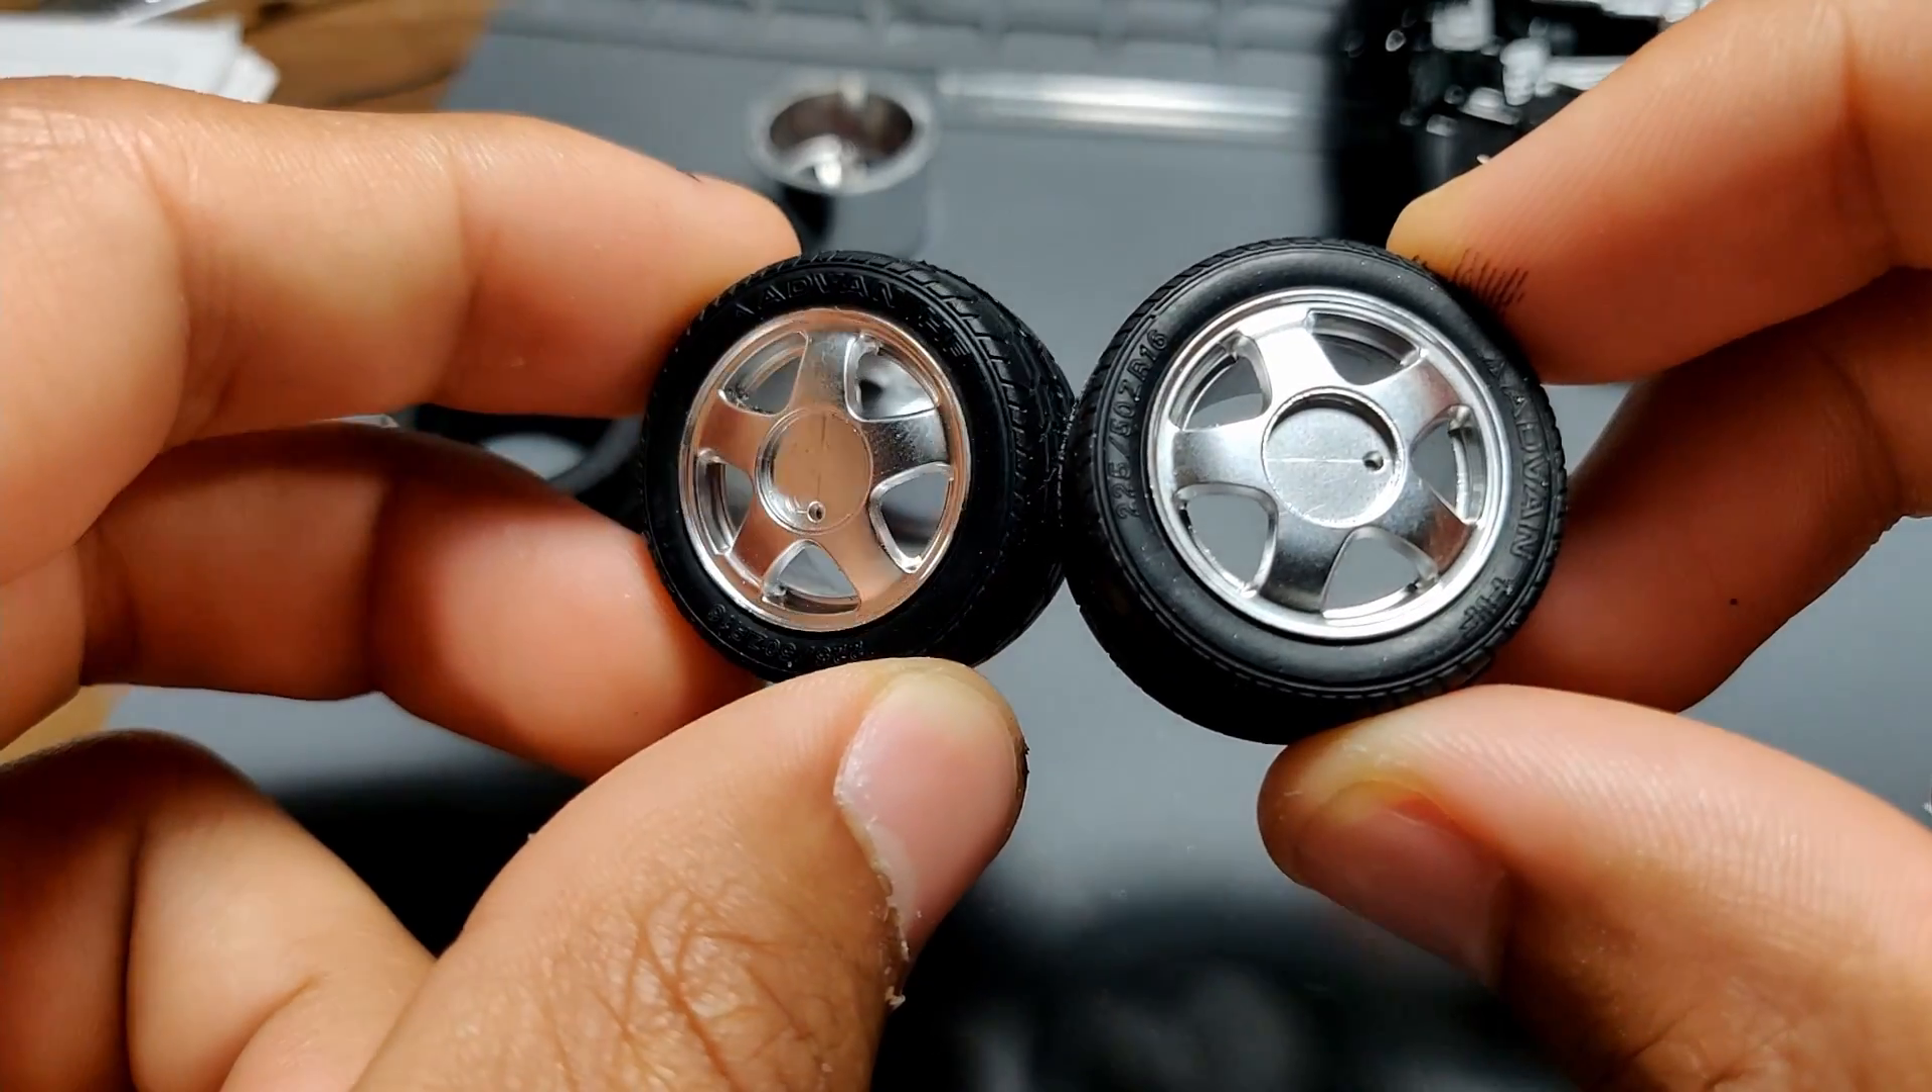All right that's the rear tires done. I haven't put the hubcaps on yet but look at those.